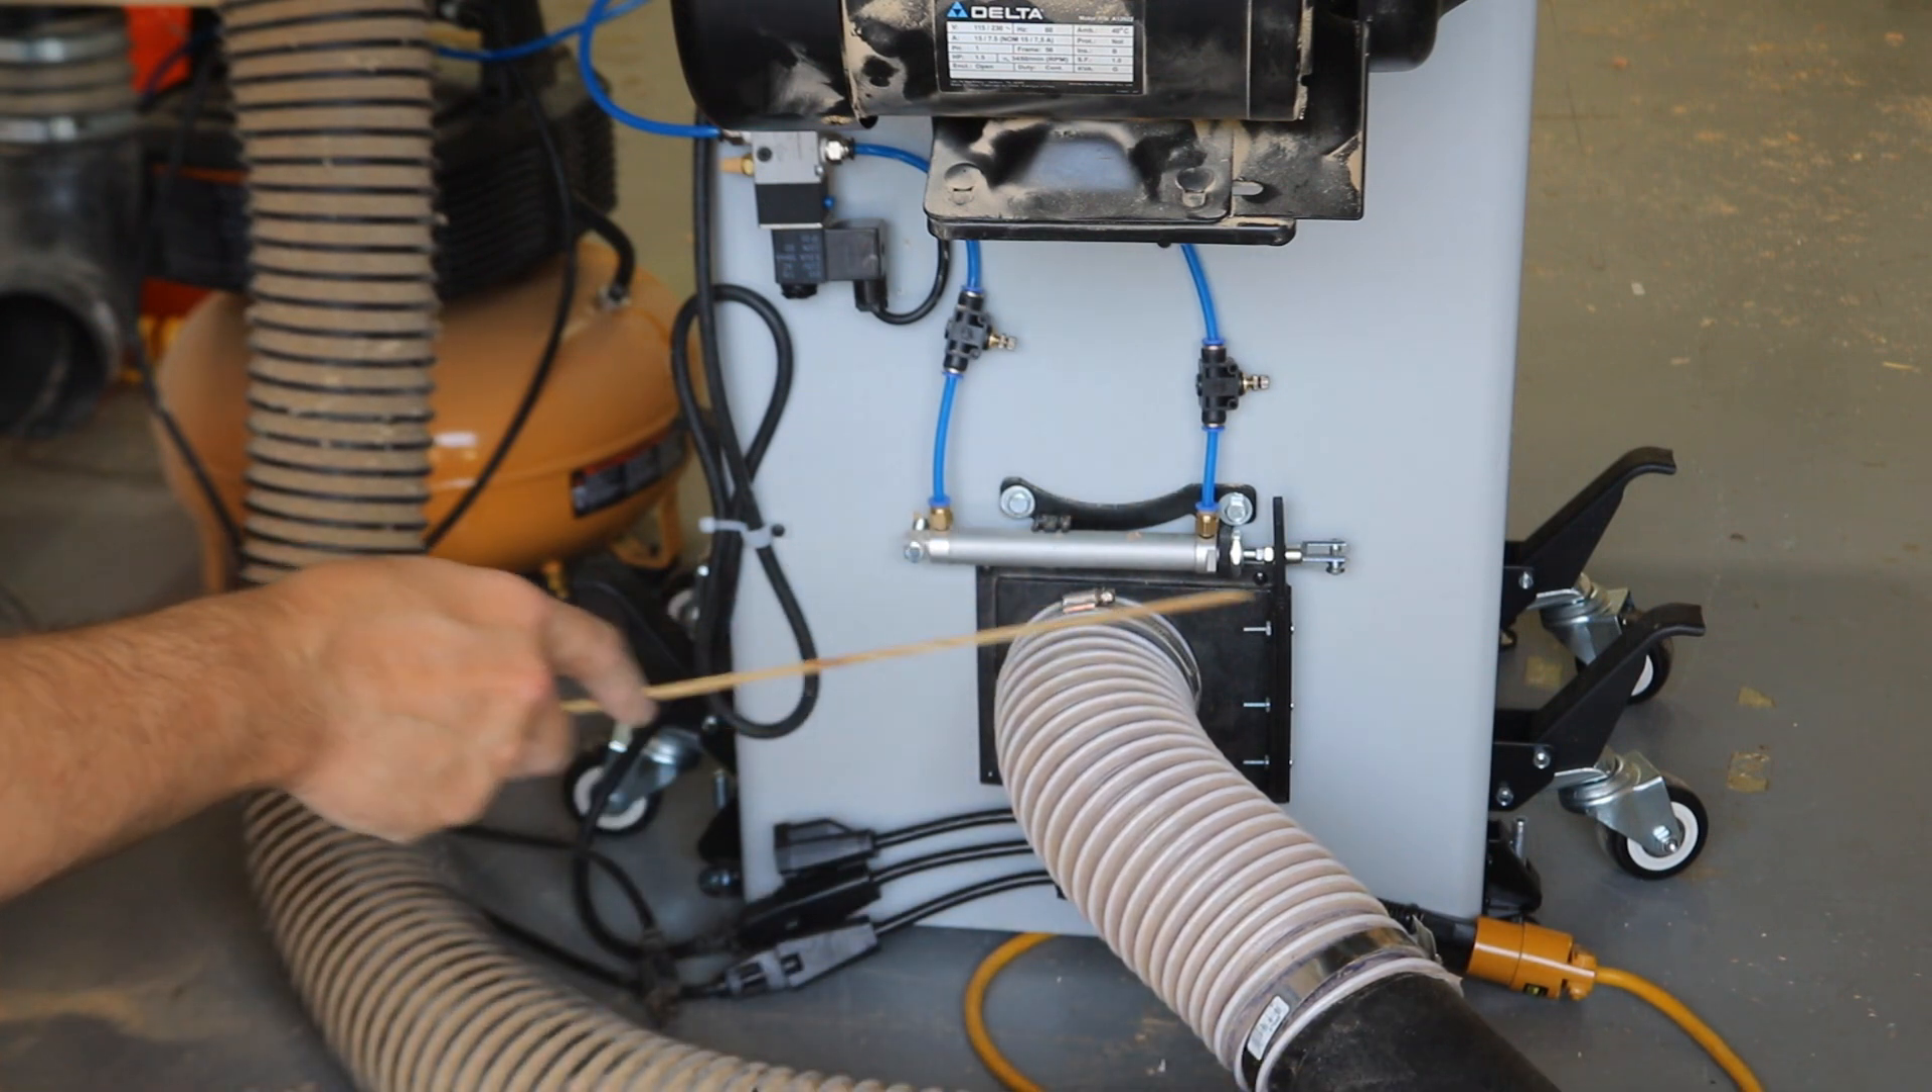I got a dust line coming from my dust collector right into that blast gate.